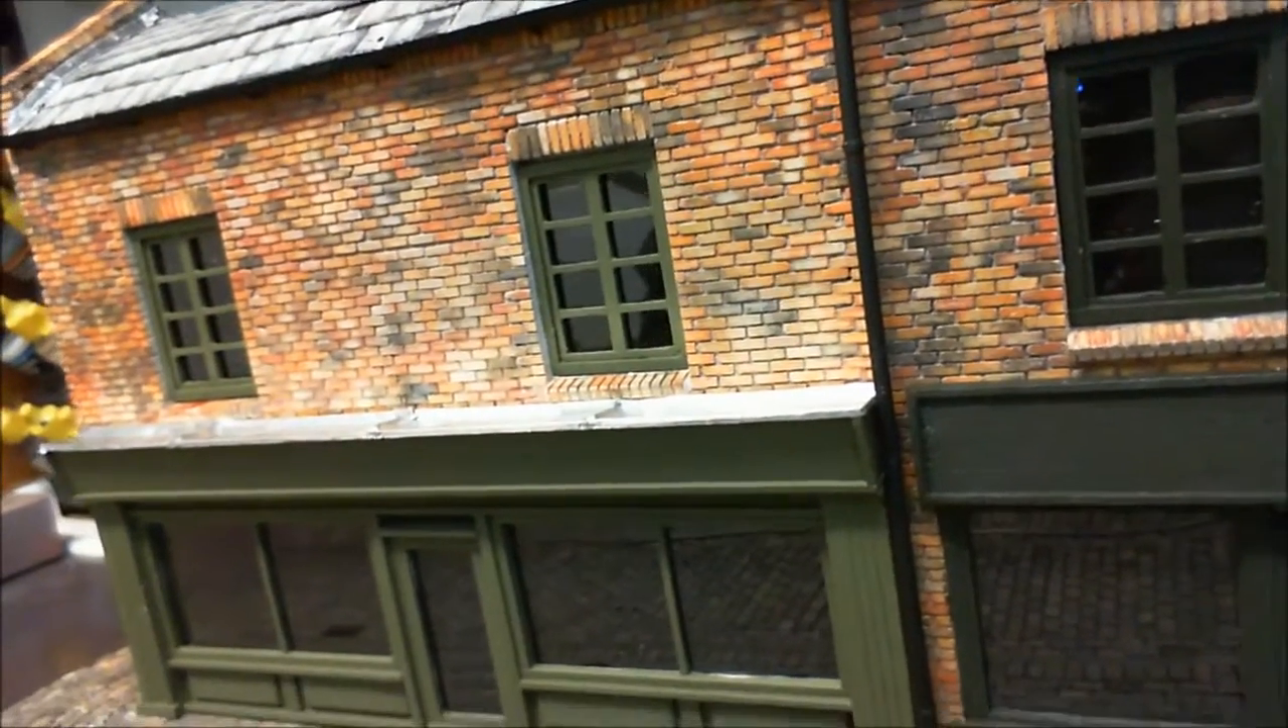The windows have all been set in place and fixed they're glazed as you can see by the reflection.